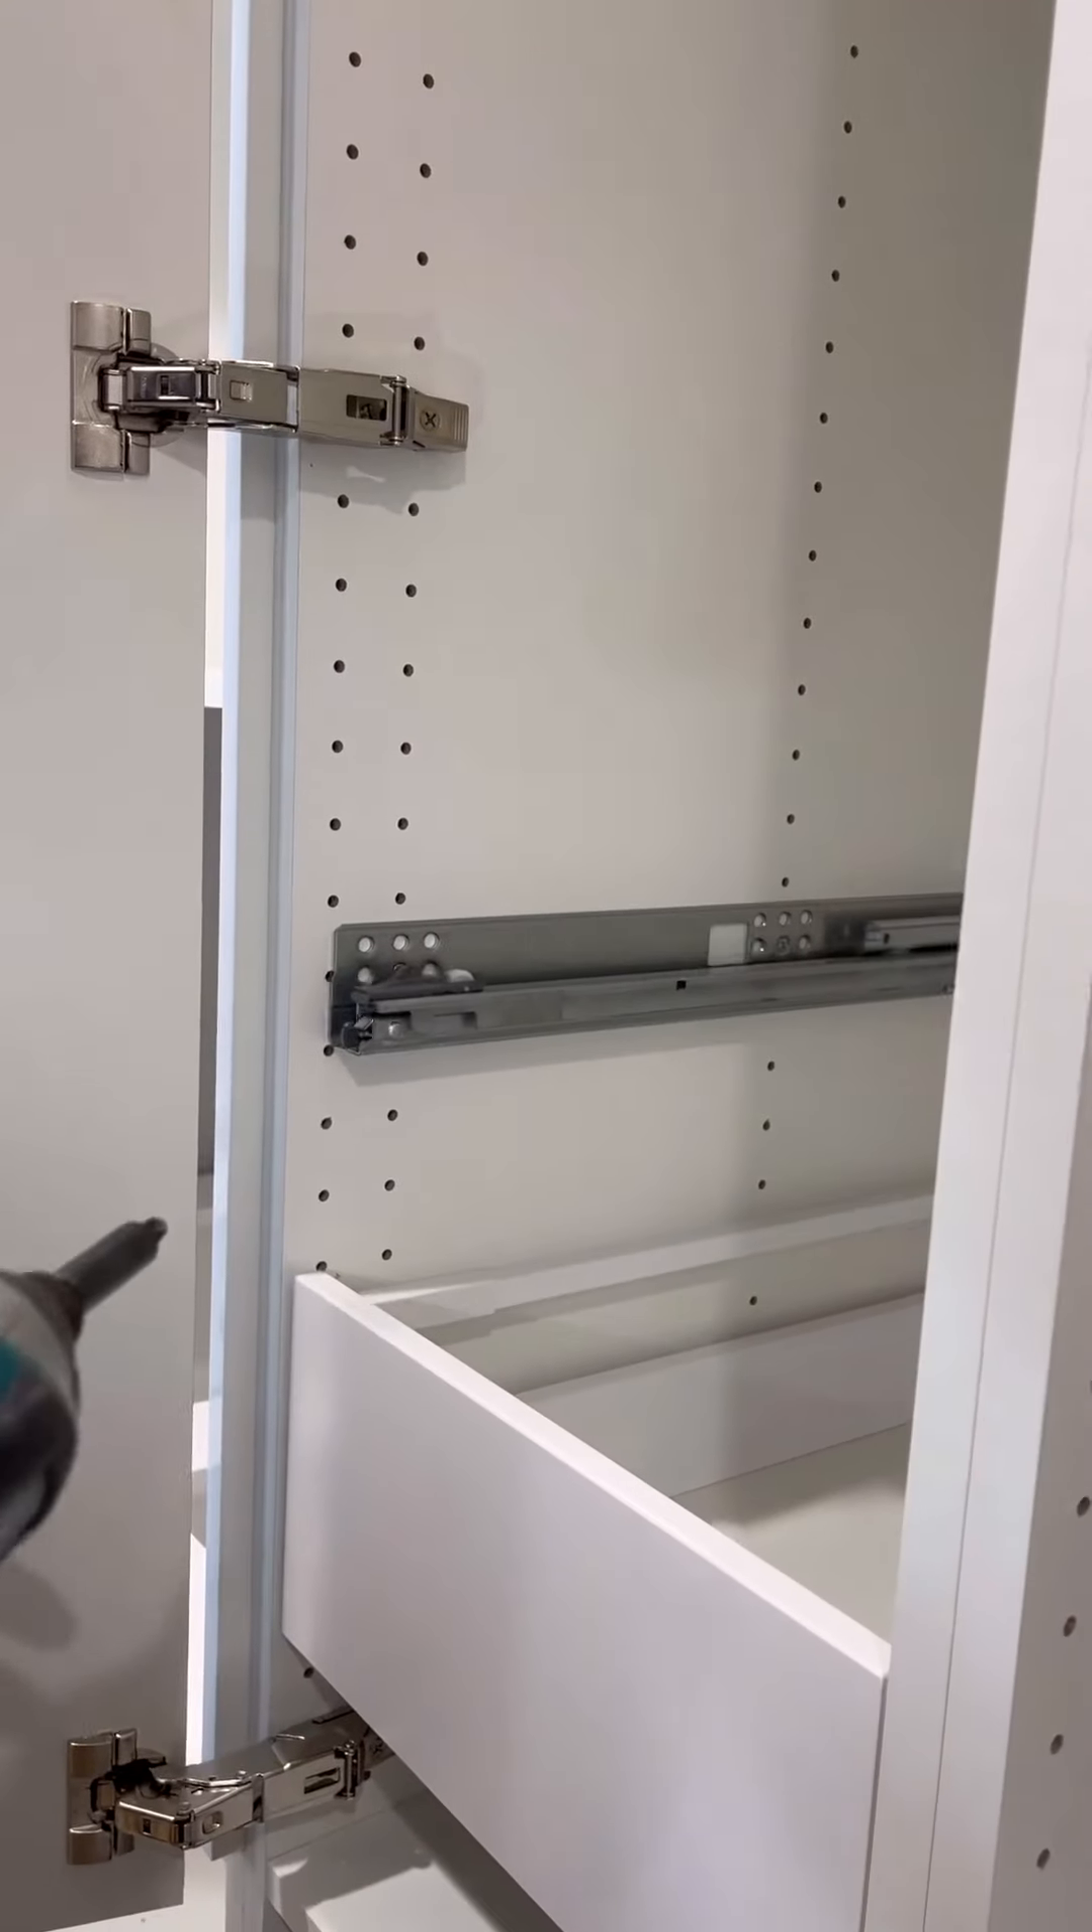And now your track is installed.